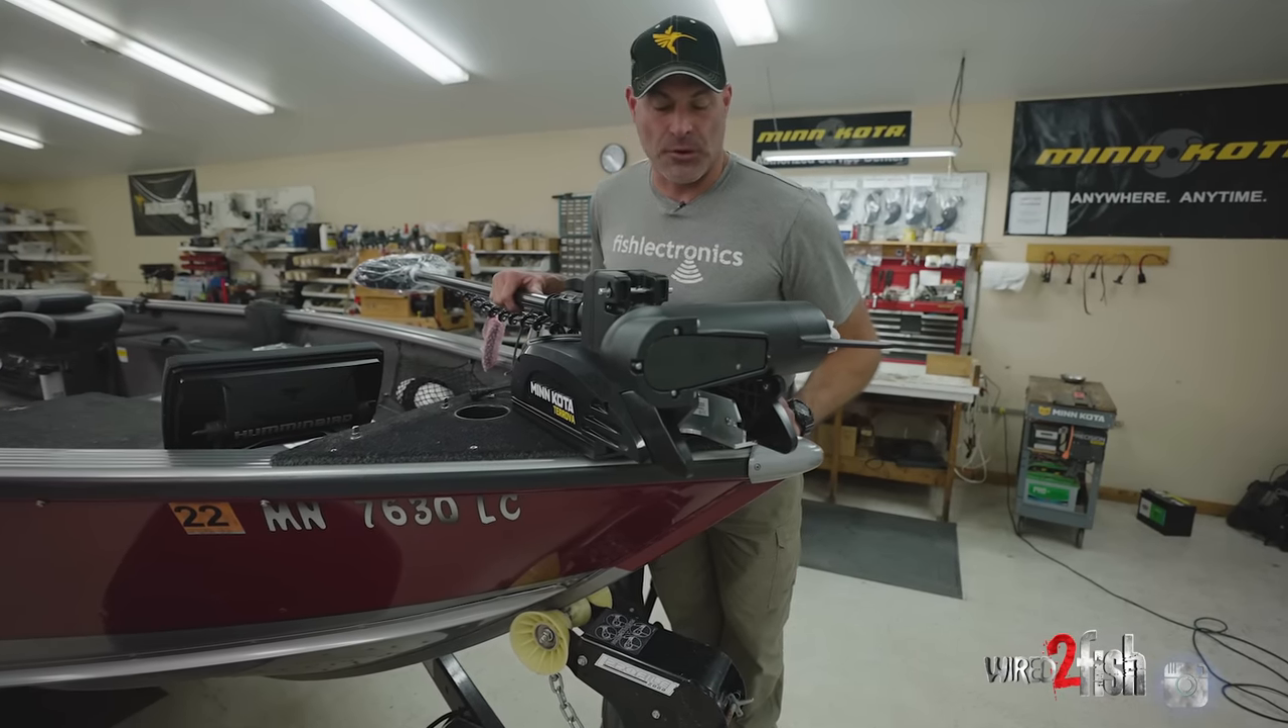So now that we have our motor set up on the bow of our boat we're just gonna kind of step back and just take a look at everything the way everything's laying out on this boat.